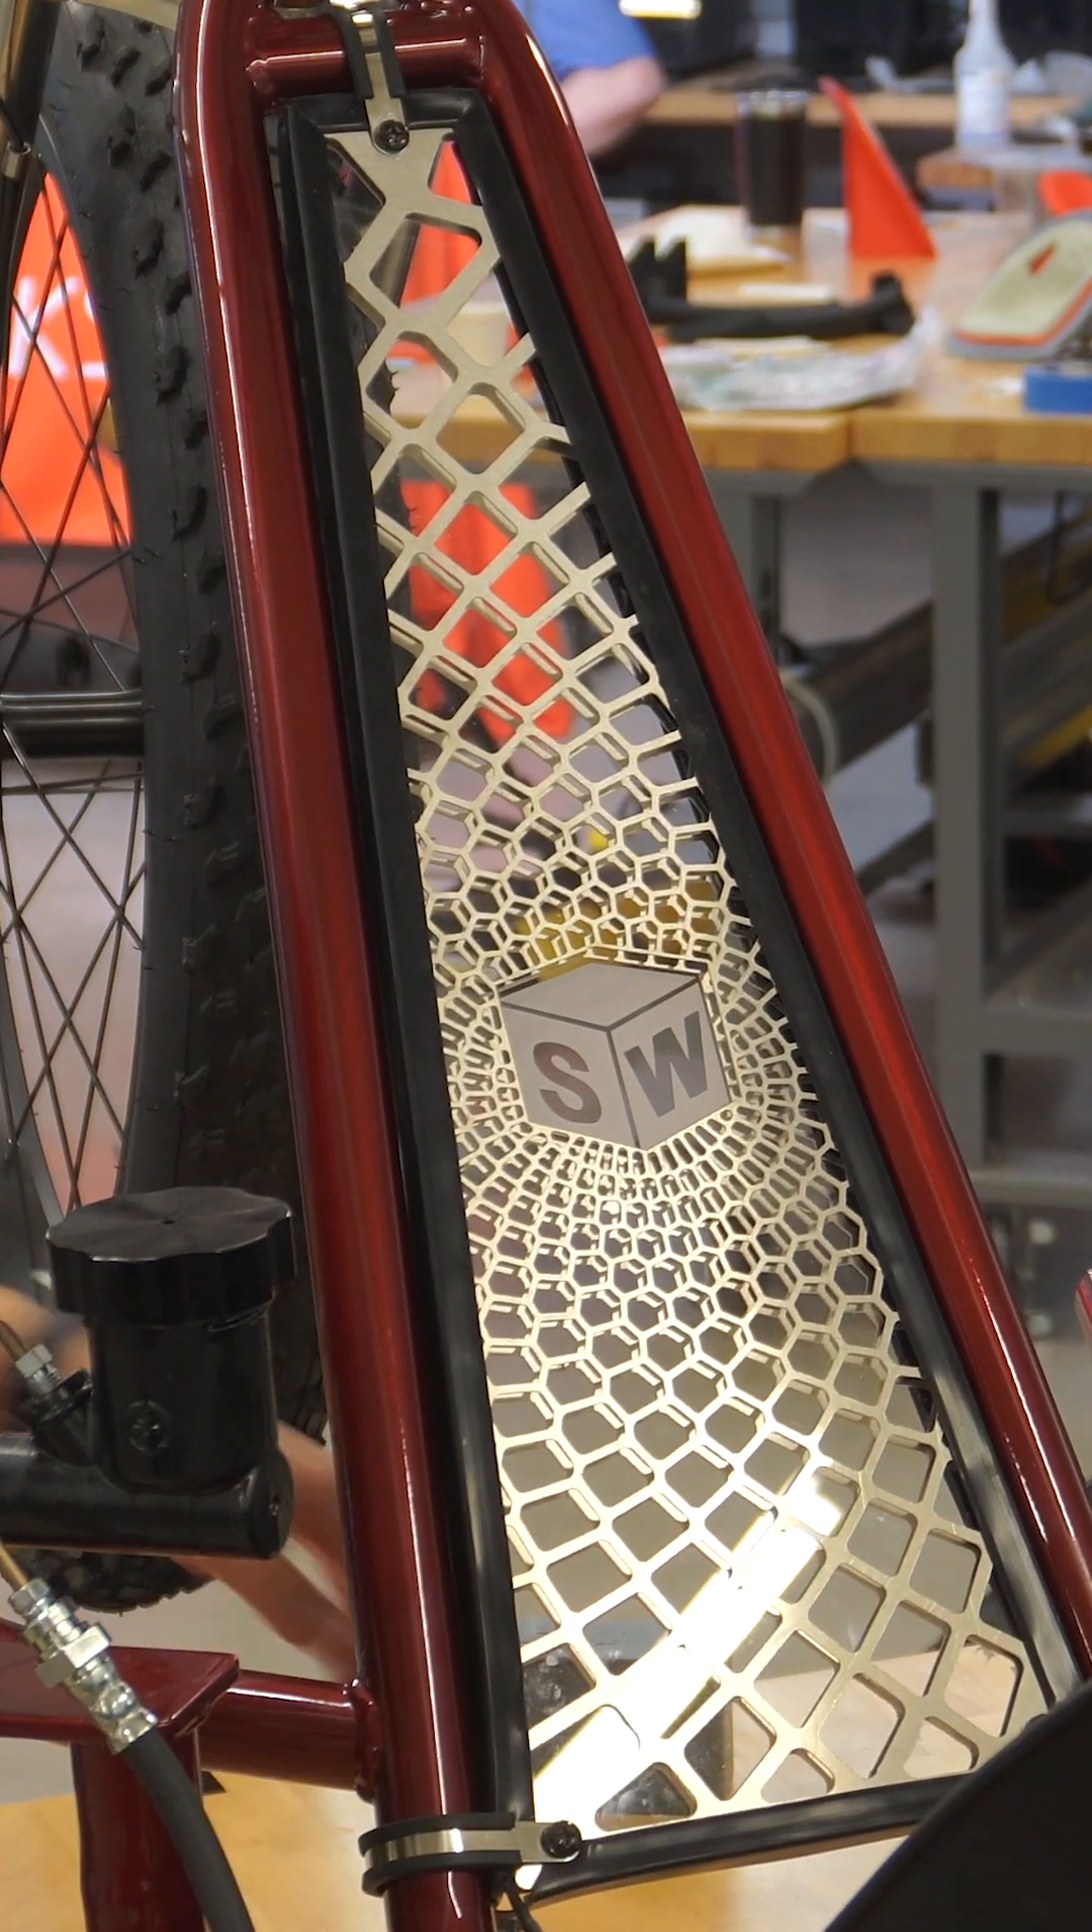I held everything in place with a rubber U-channel.